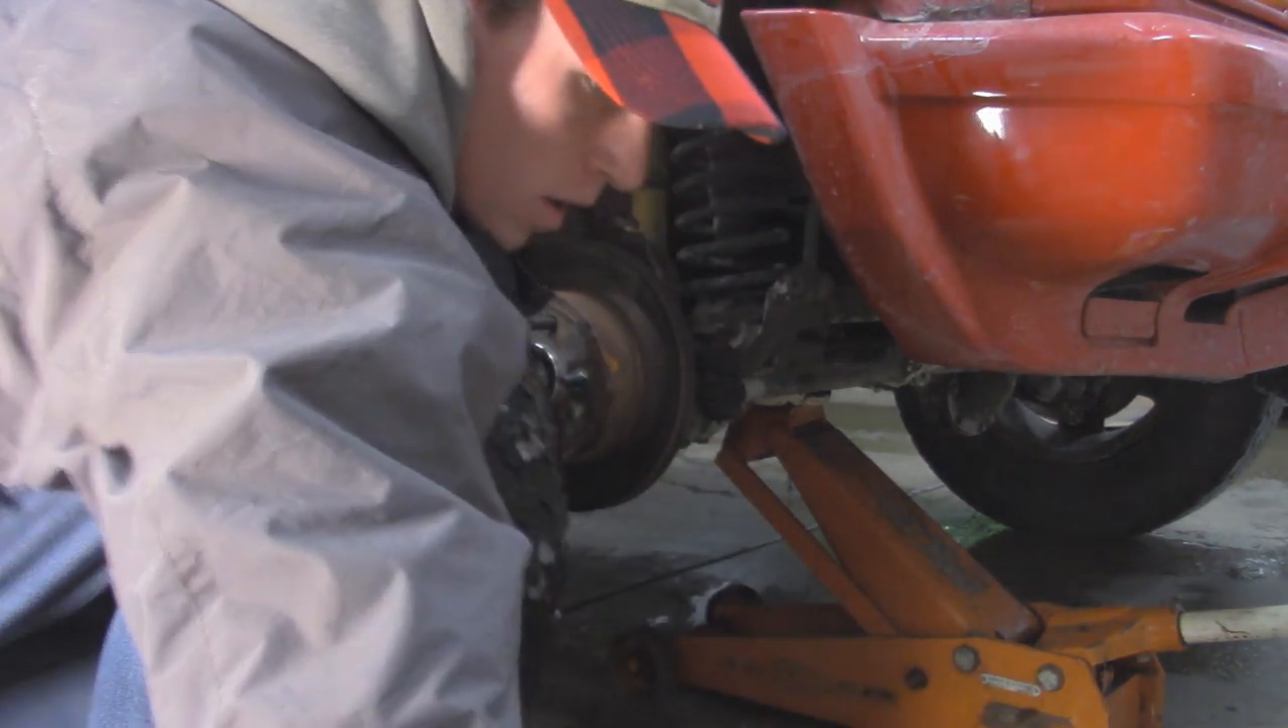Okay, so now the last thing we've got to do is just put on the wheel.